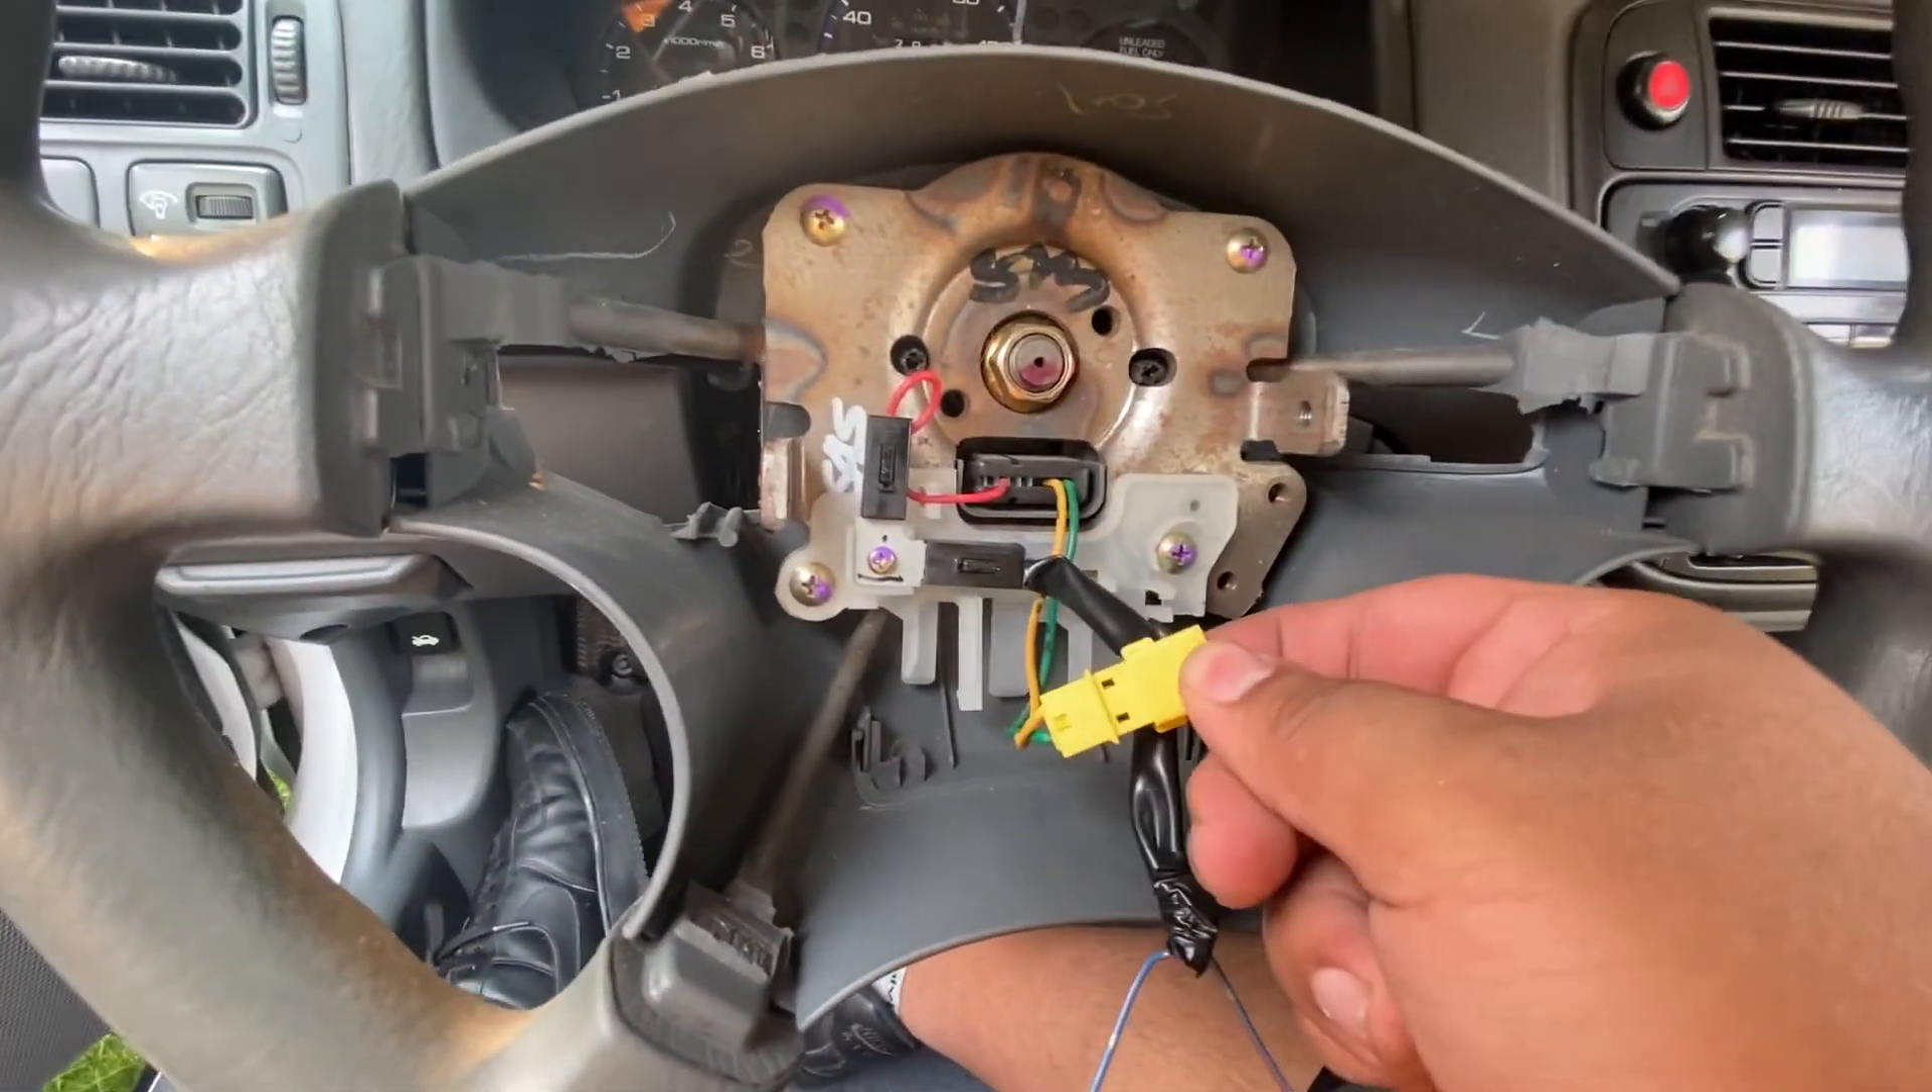The airbag is off. This is the little plug in right here.